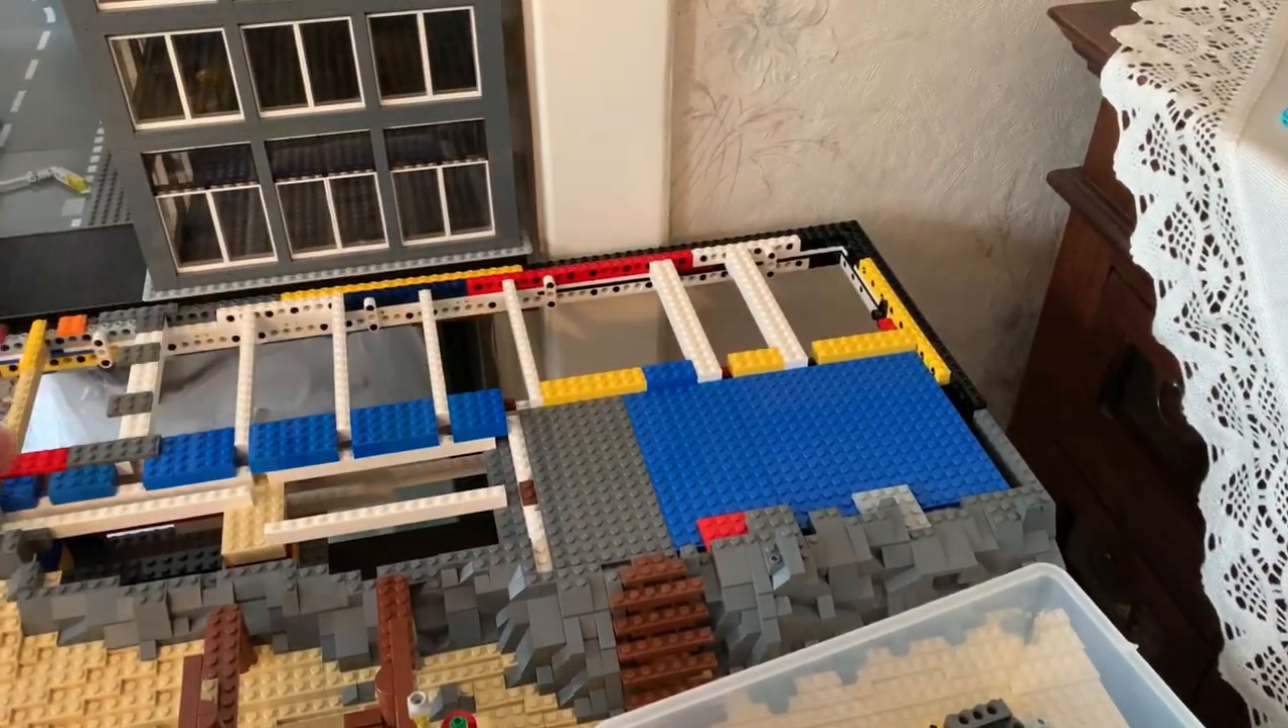Okay guys I basically have the Technic frame done and it's pretty pretty sturdy.